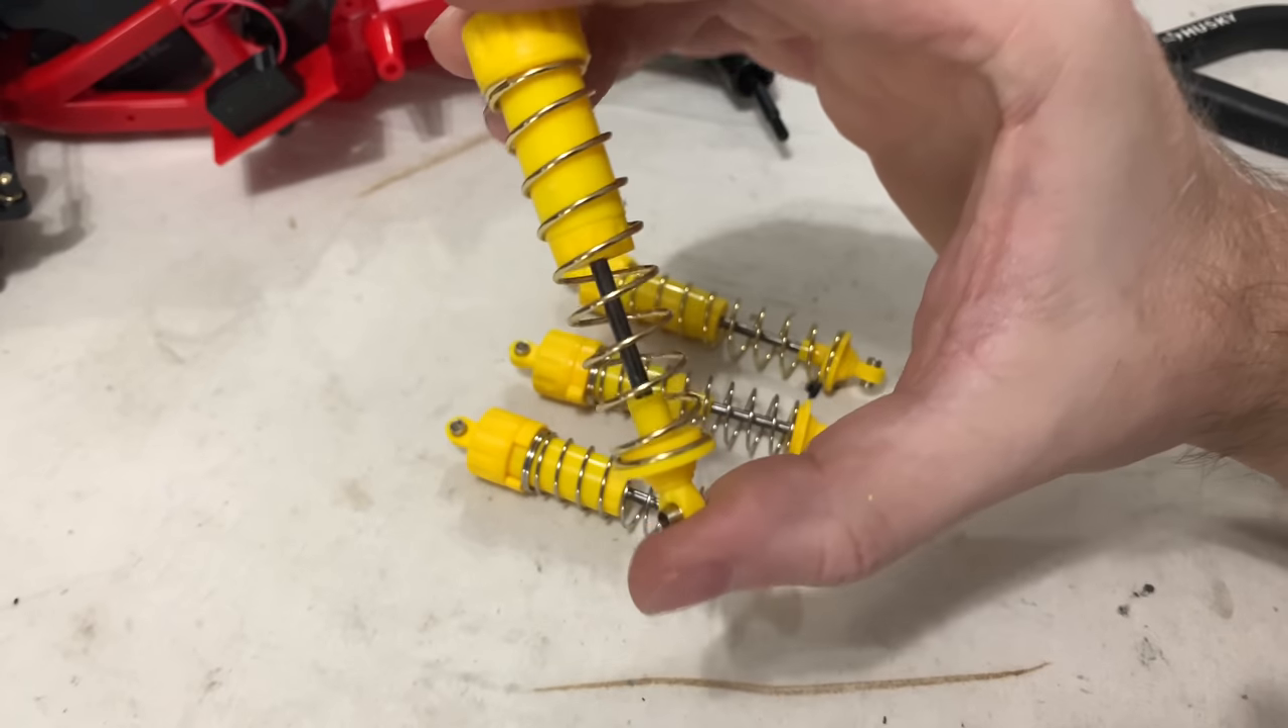That's the shocks made. So the rears have the longer gold springs.